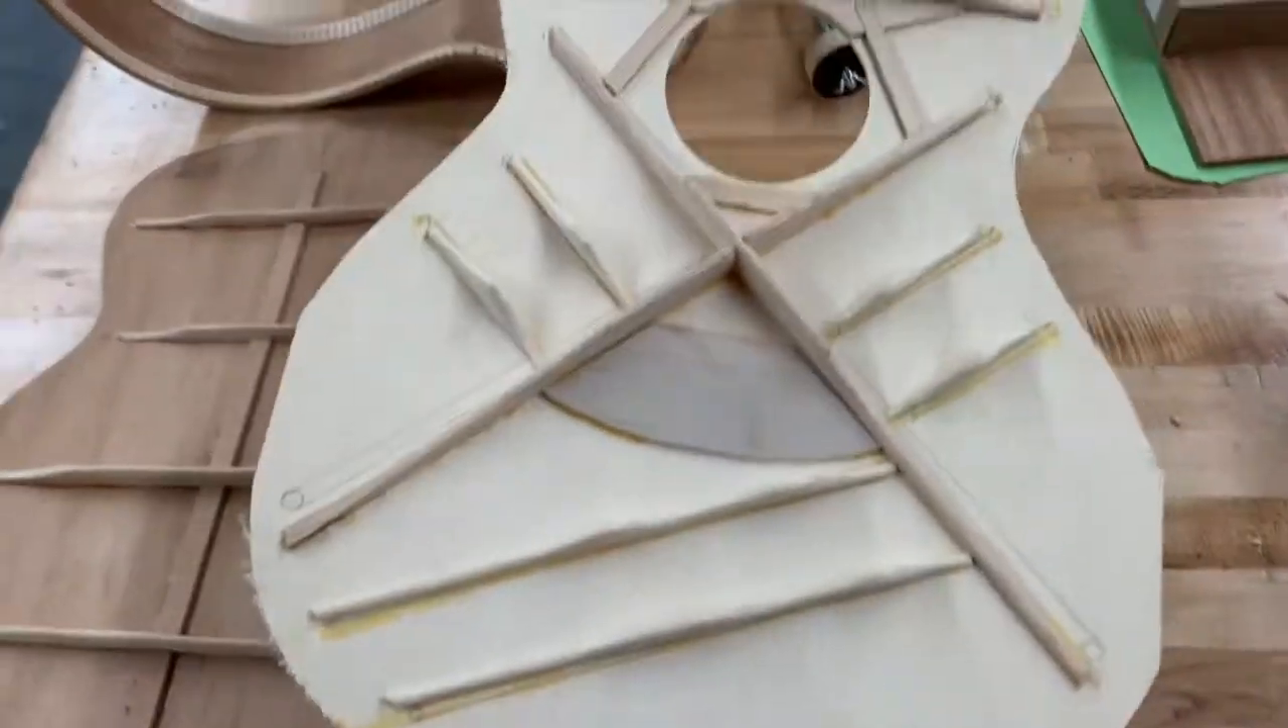Our front also has all the bracings on it, trimmed and everything.